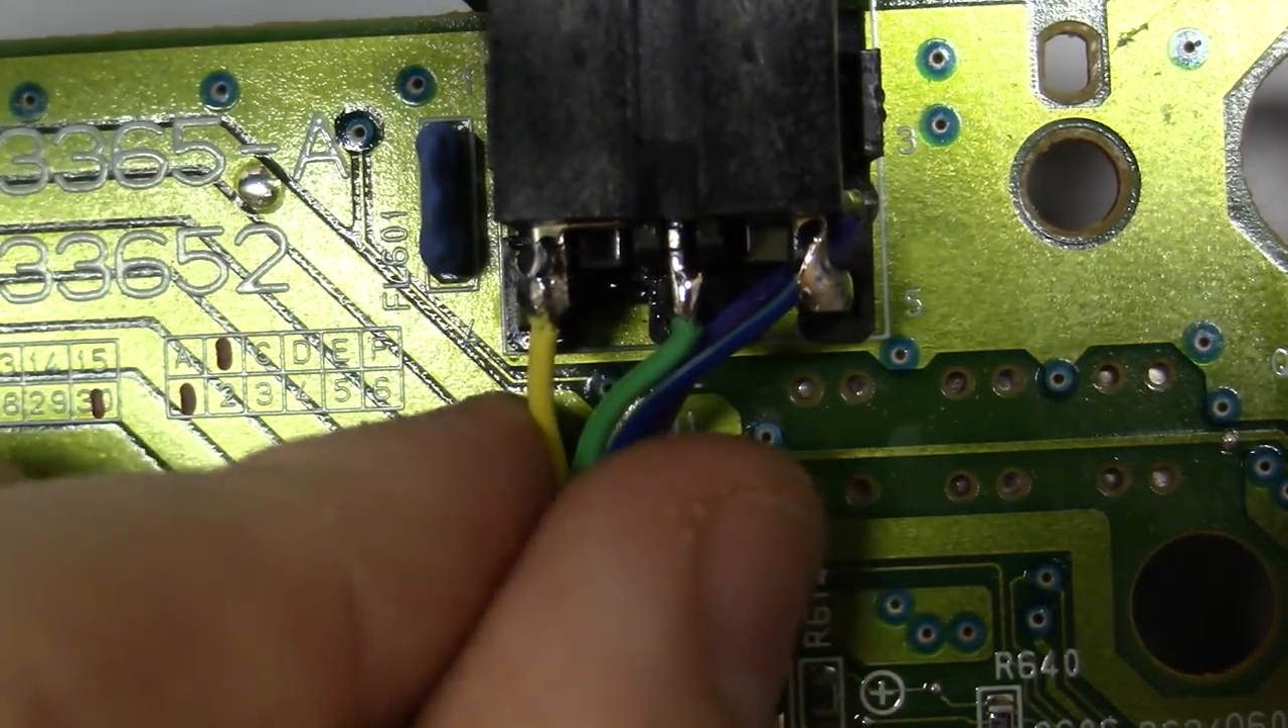So having soldered in the outputs here, that pretty much concludes this video.